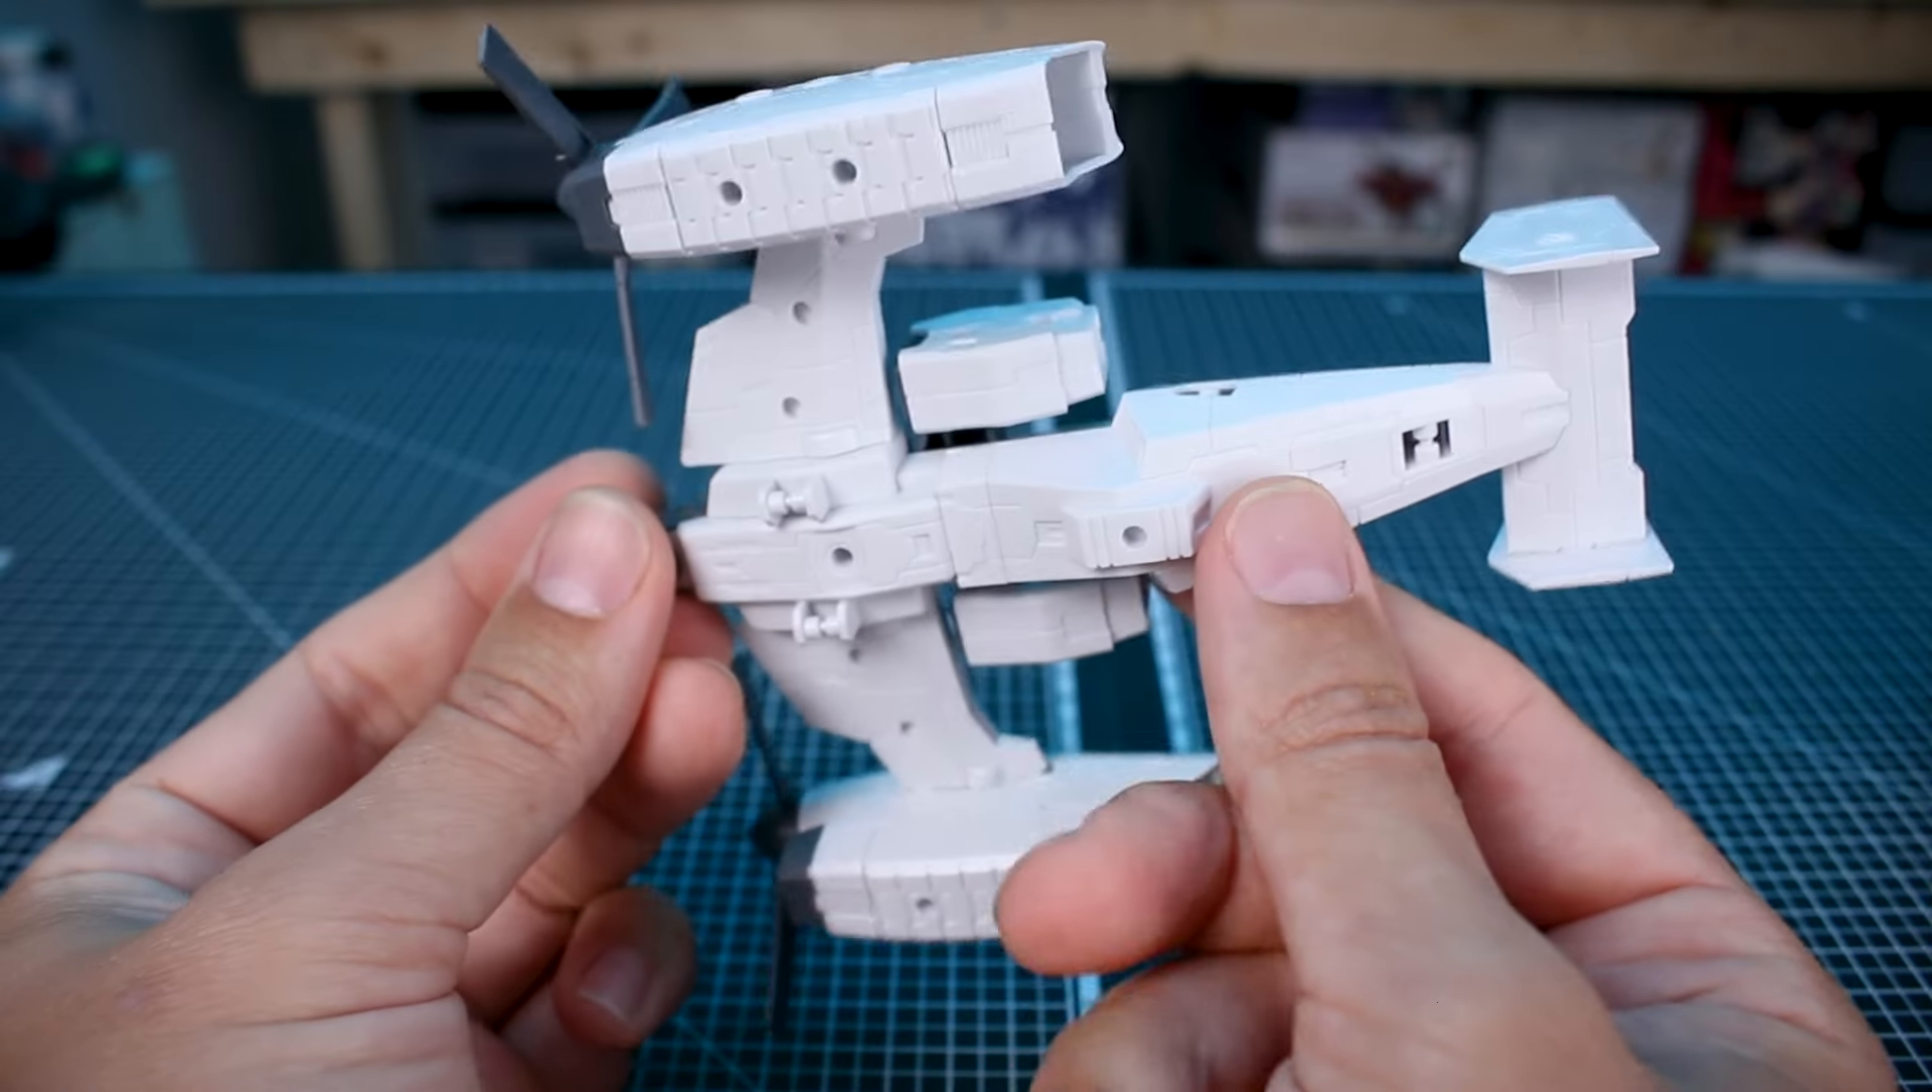And here's the tilt rotor vehicle all put together and now just on its own it makes for a nice set and i'll show you some of the features of this.